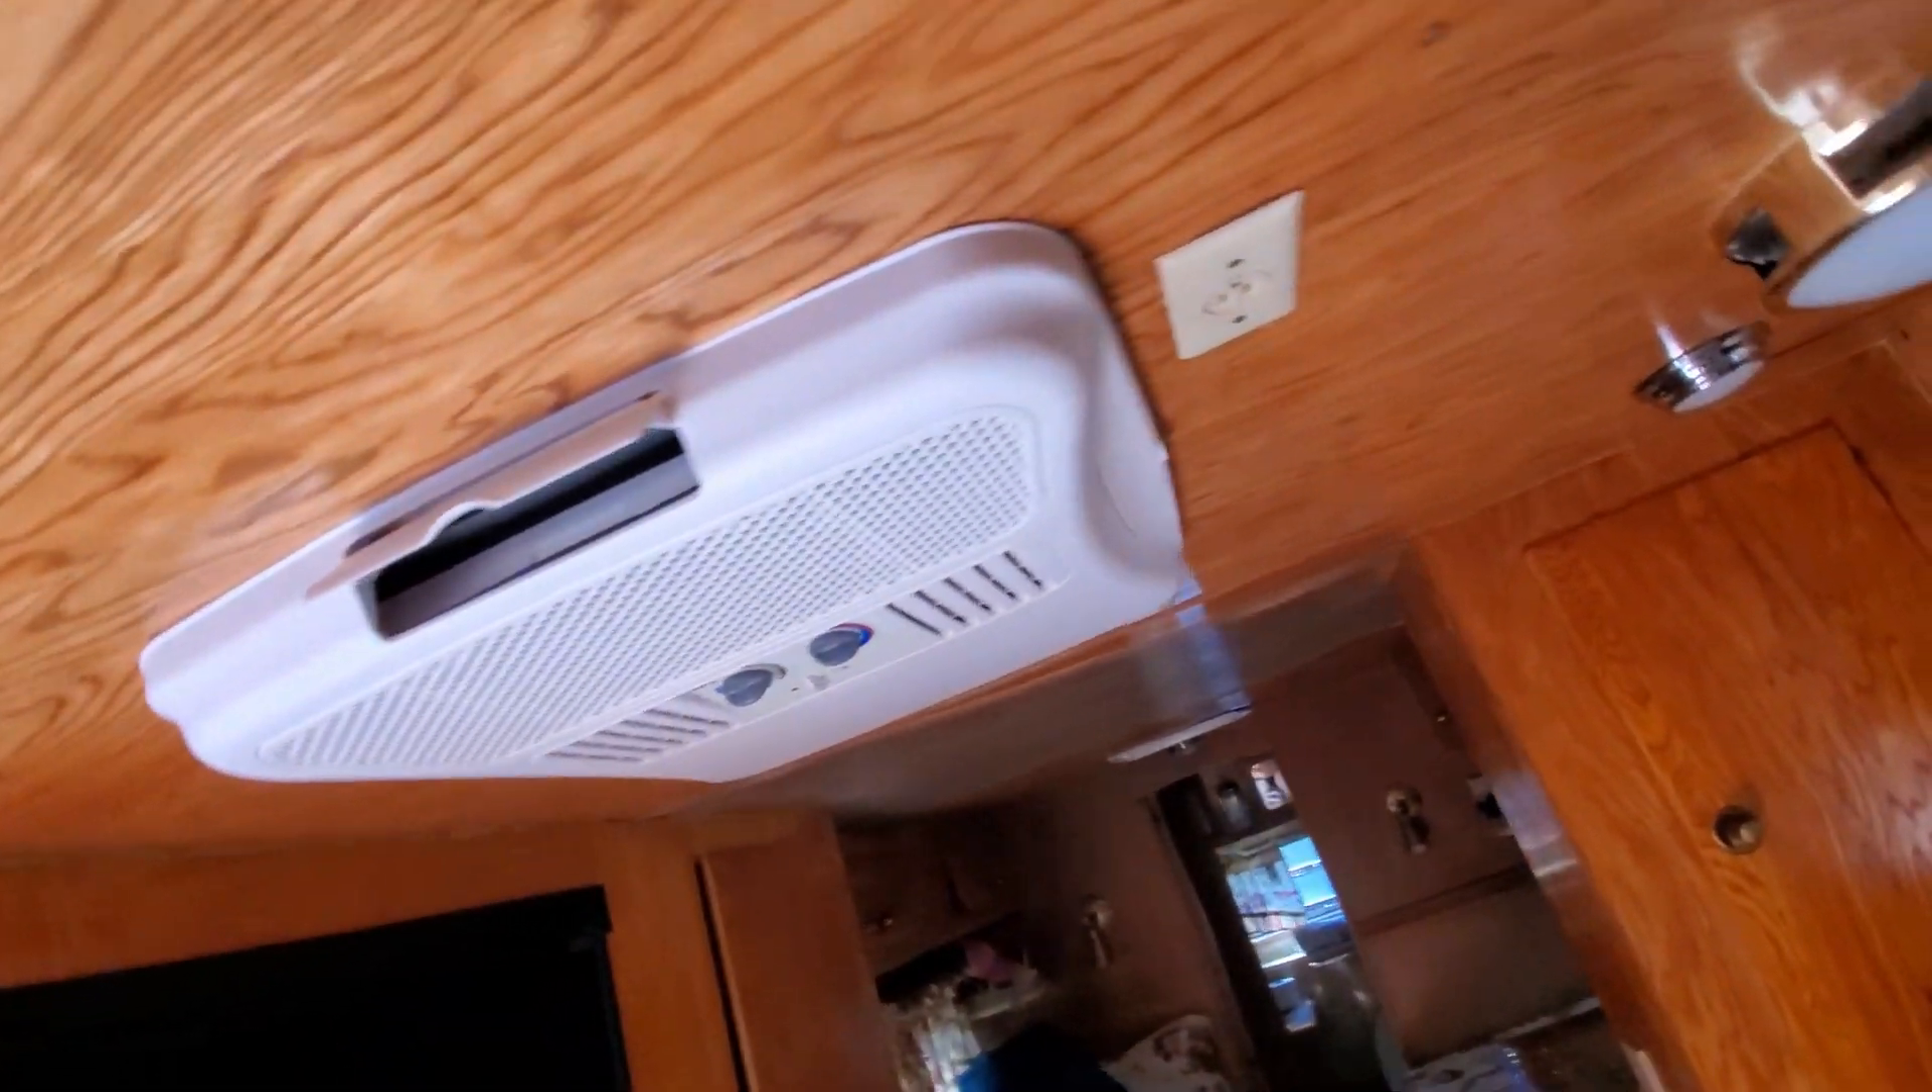I got the ac all done and installed.